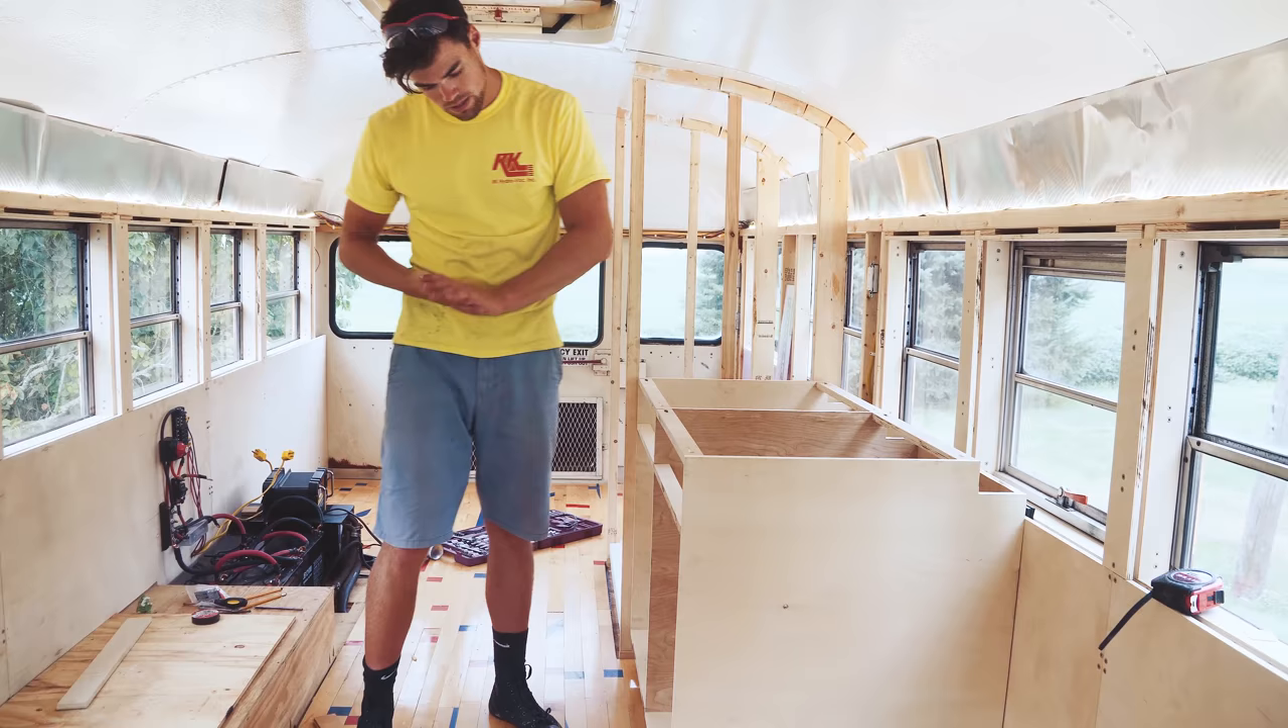All right so we just finished up the carcass of the kitchen counter.